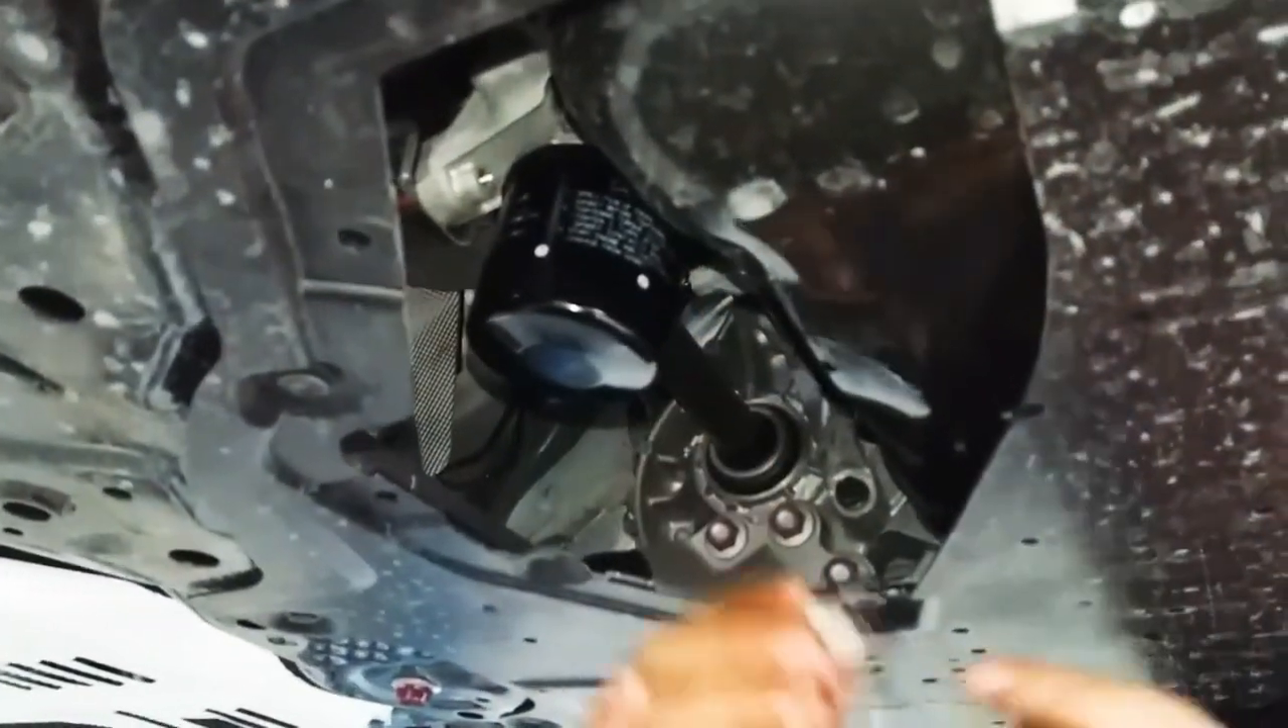Nah teman-teman bisa lihat filter olinya sudah kita lakukan pemasangan.